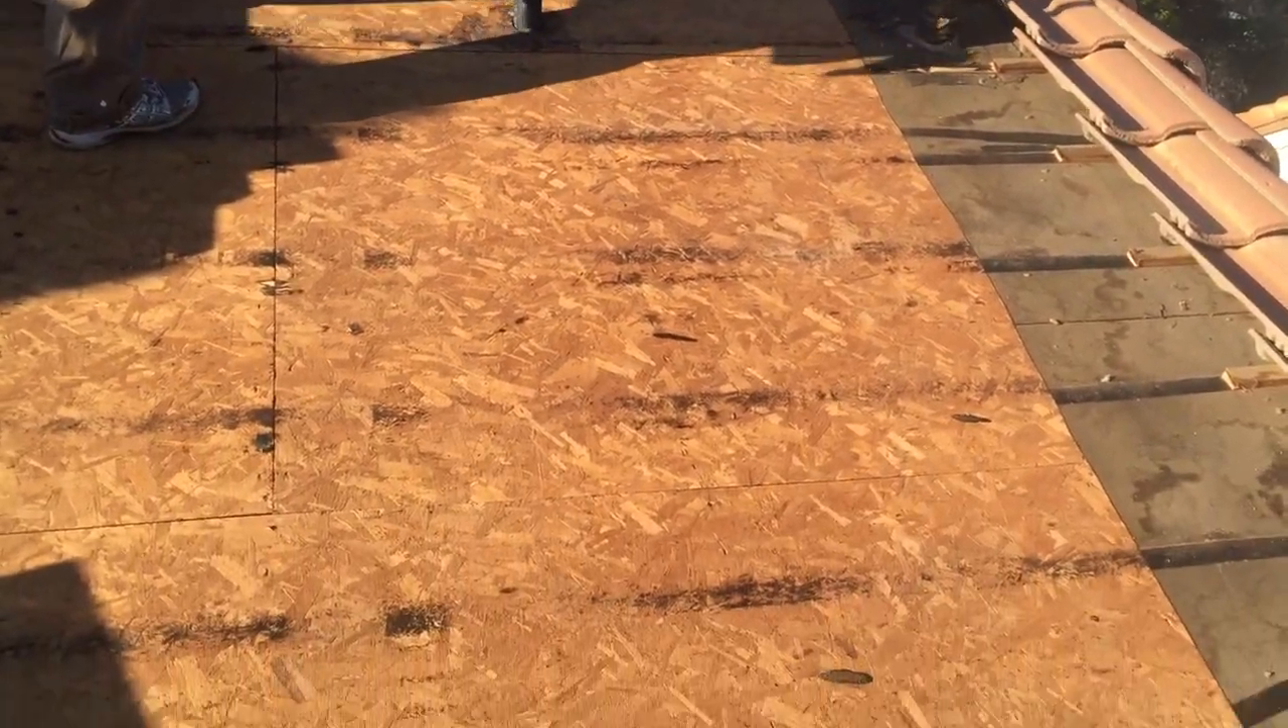Now we can see we have taken all the paper off in this area.